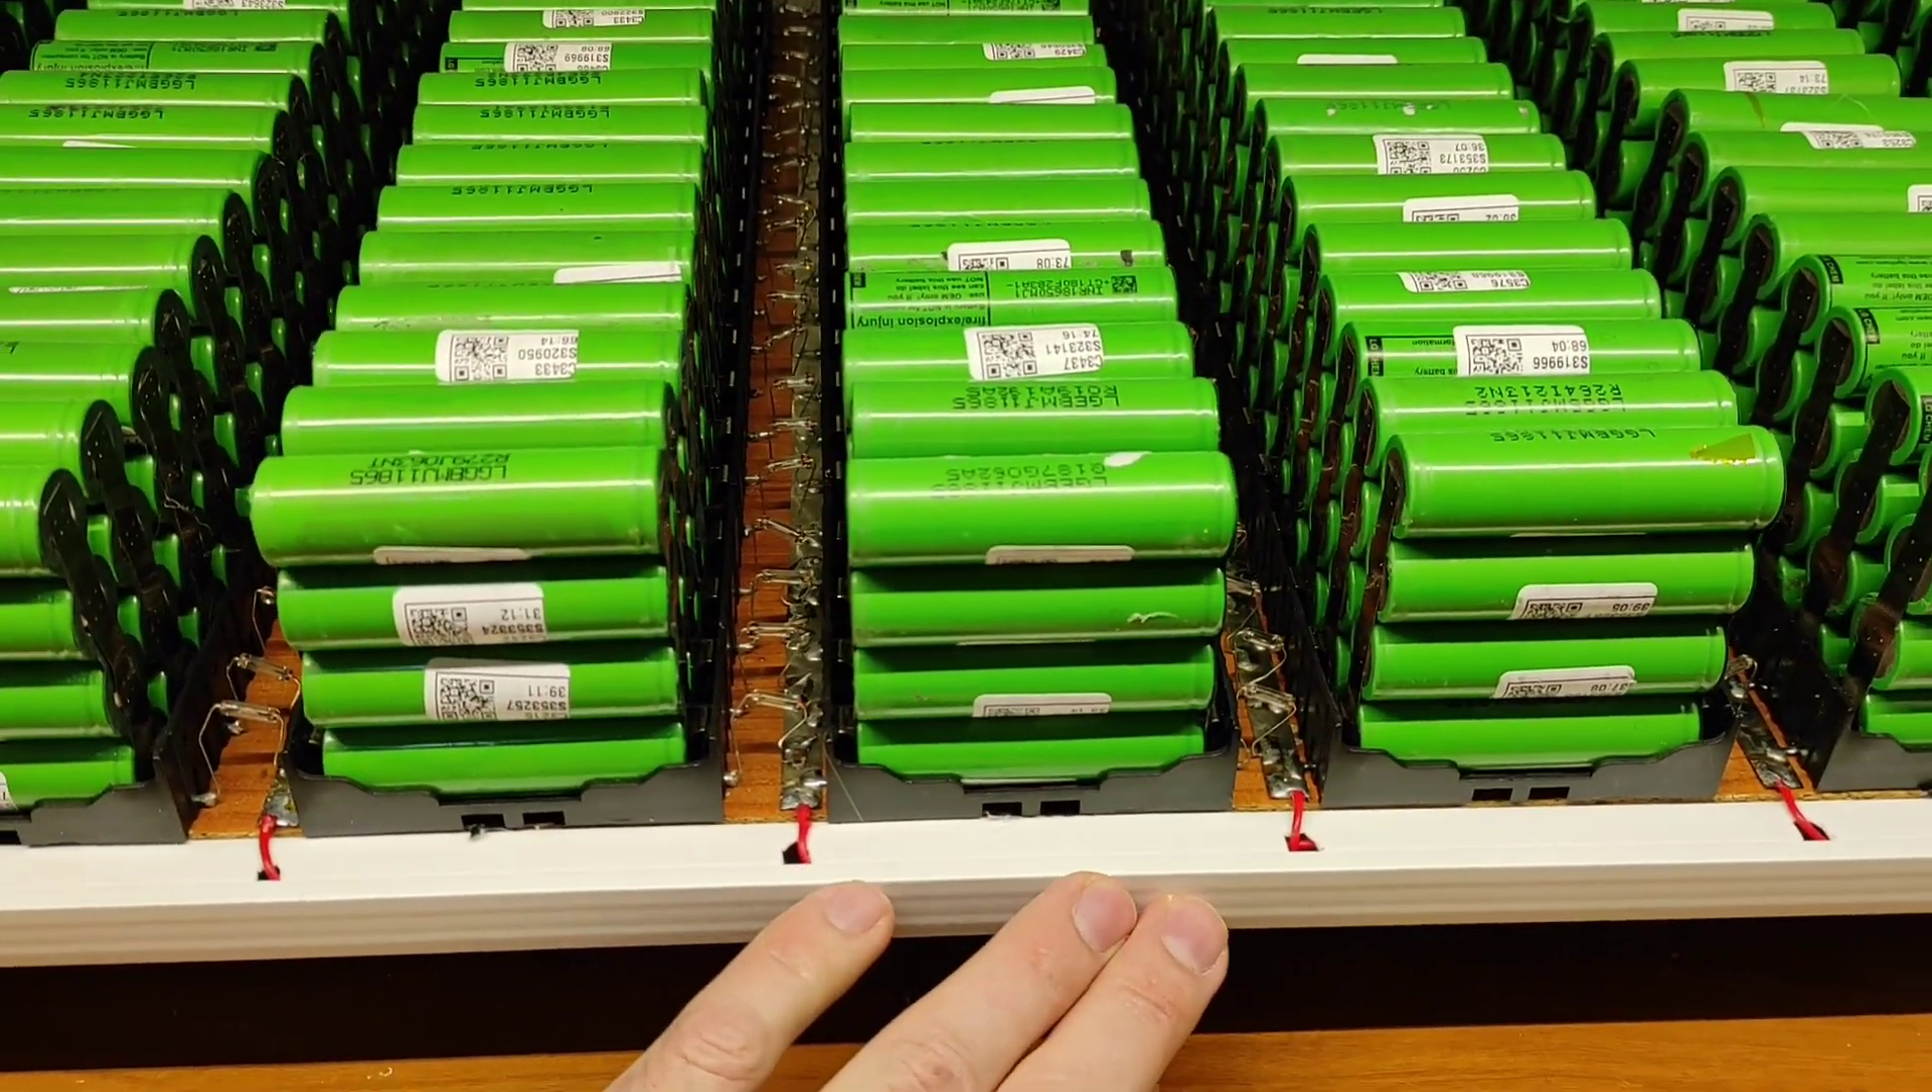Hemos colocado bien colocadito la canaleta que tiene pegamento.